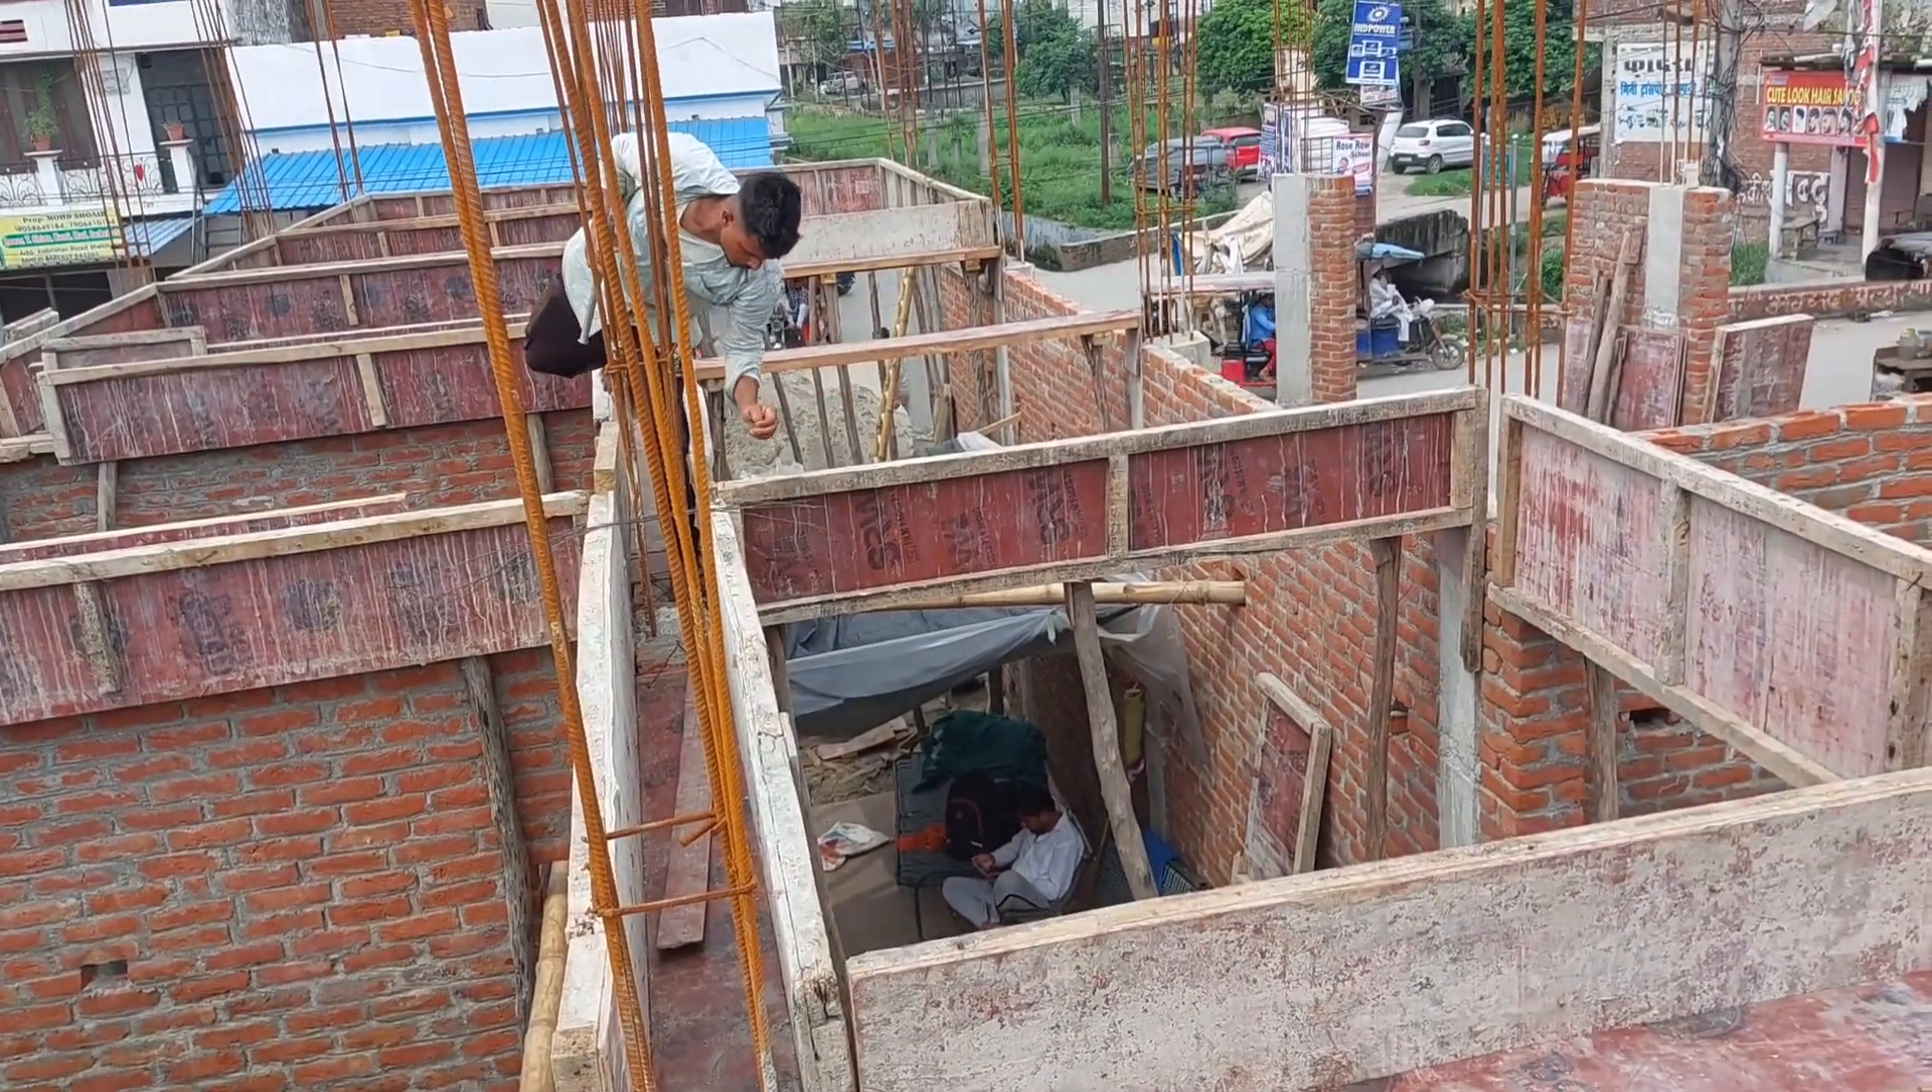अब यहां पर हमारी साइडें लग गई है।